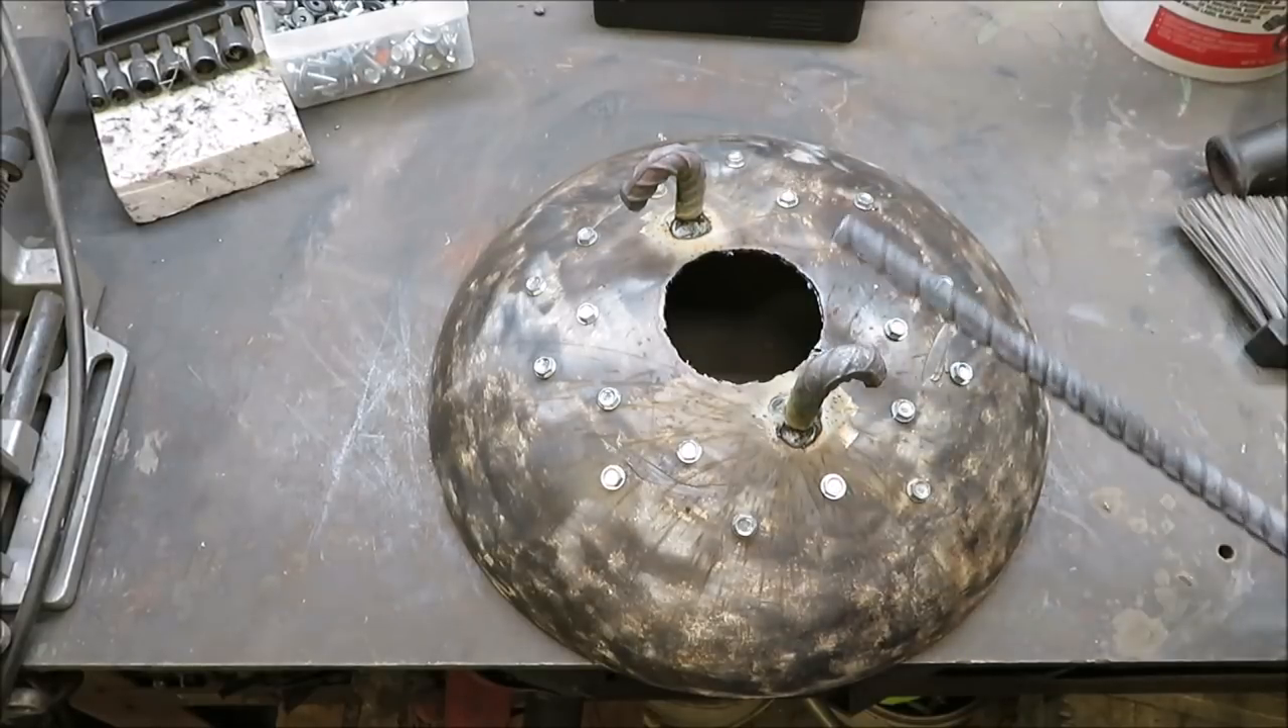Okay this is what we got so far for the lid I got a bunch of screws in there we got our handle where we can get this thing on and off.